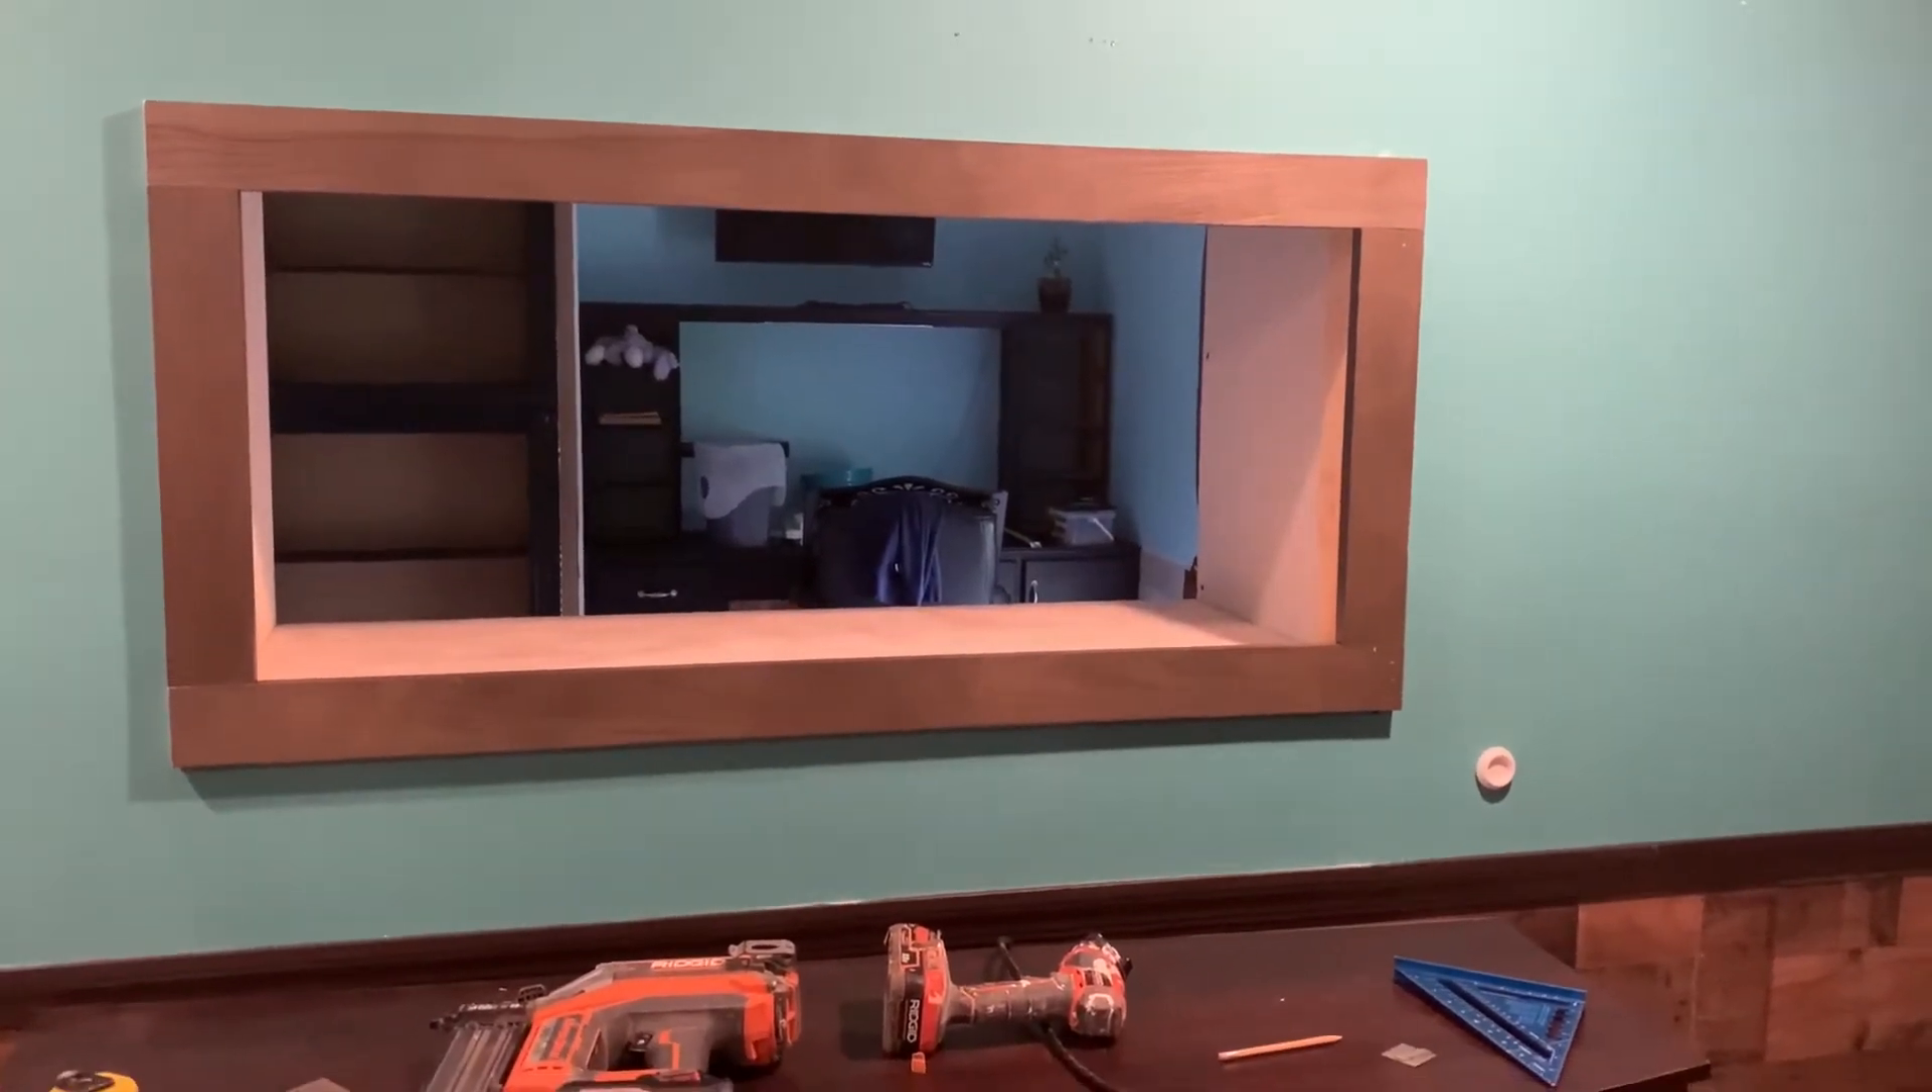I got my trim up on the outside I just got it tacked in place.